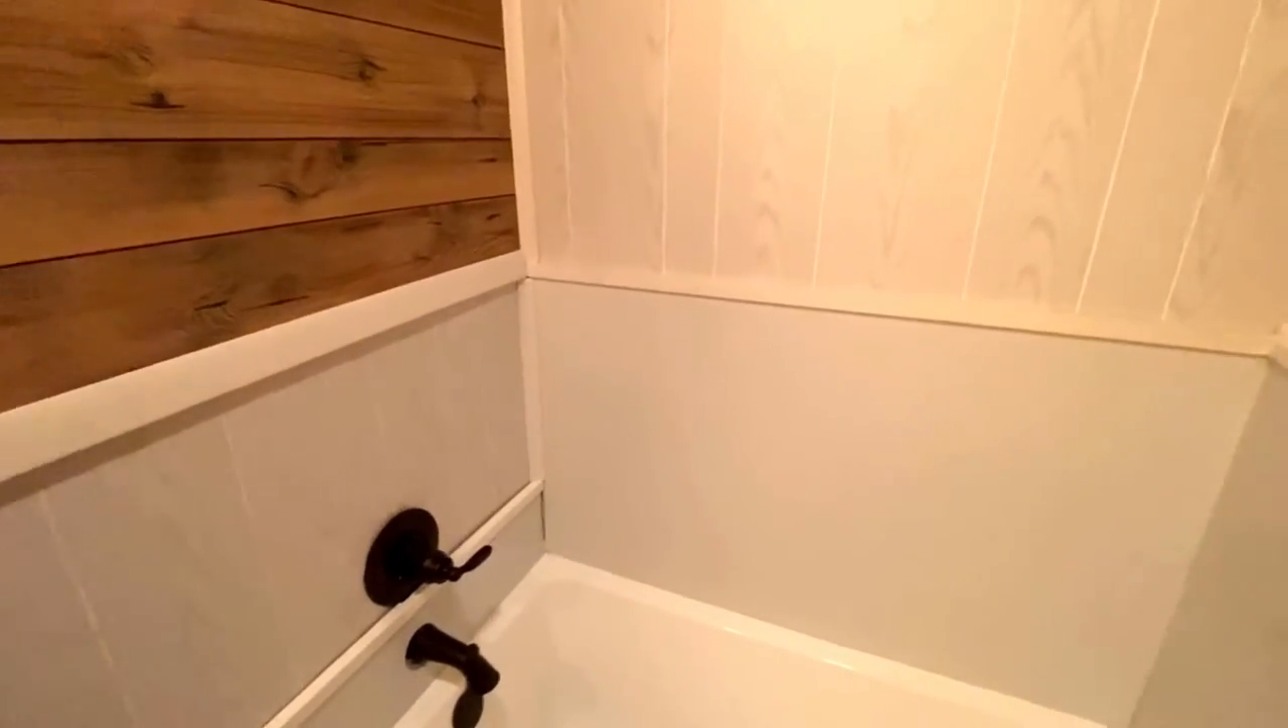Now I put the plastic over the cement board that I put down around the tub just so it wouldn't rot out.